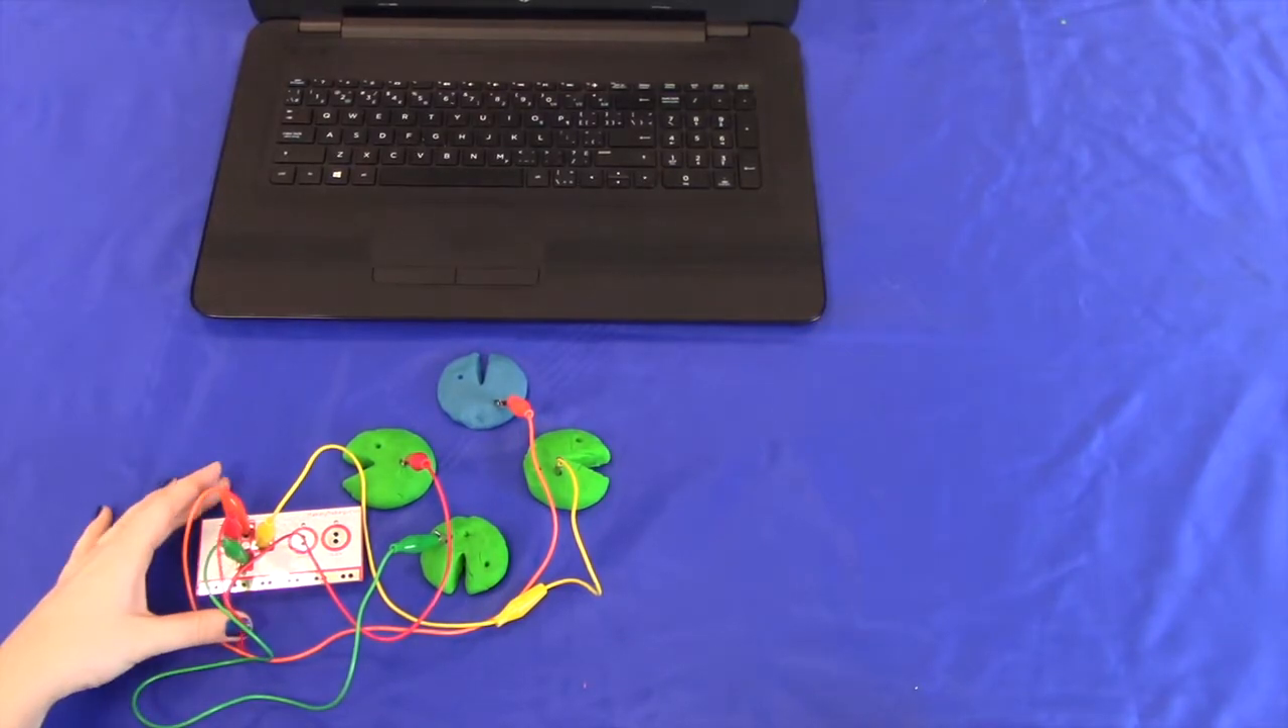Now we've made all of the connections from our Makey Makey board to our Play-Doh buttons.